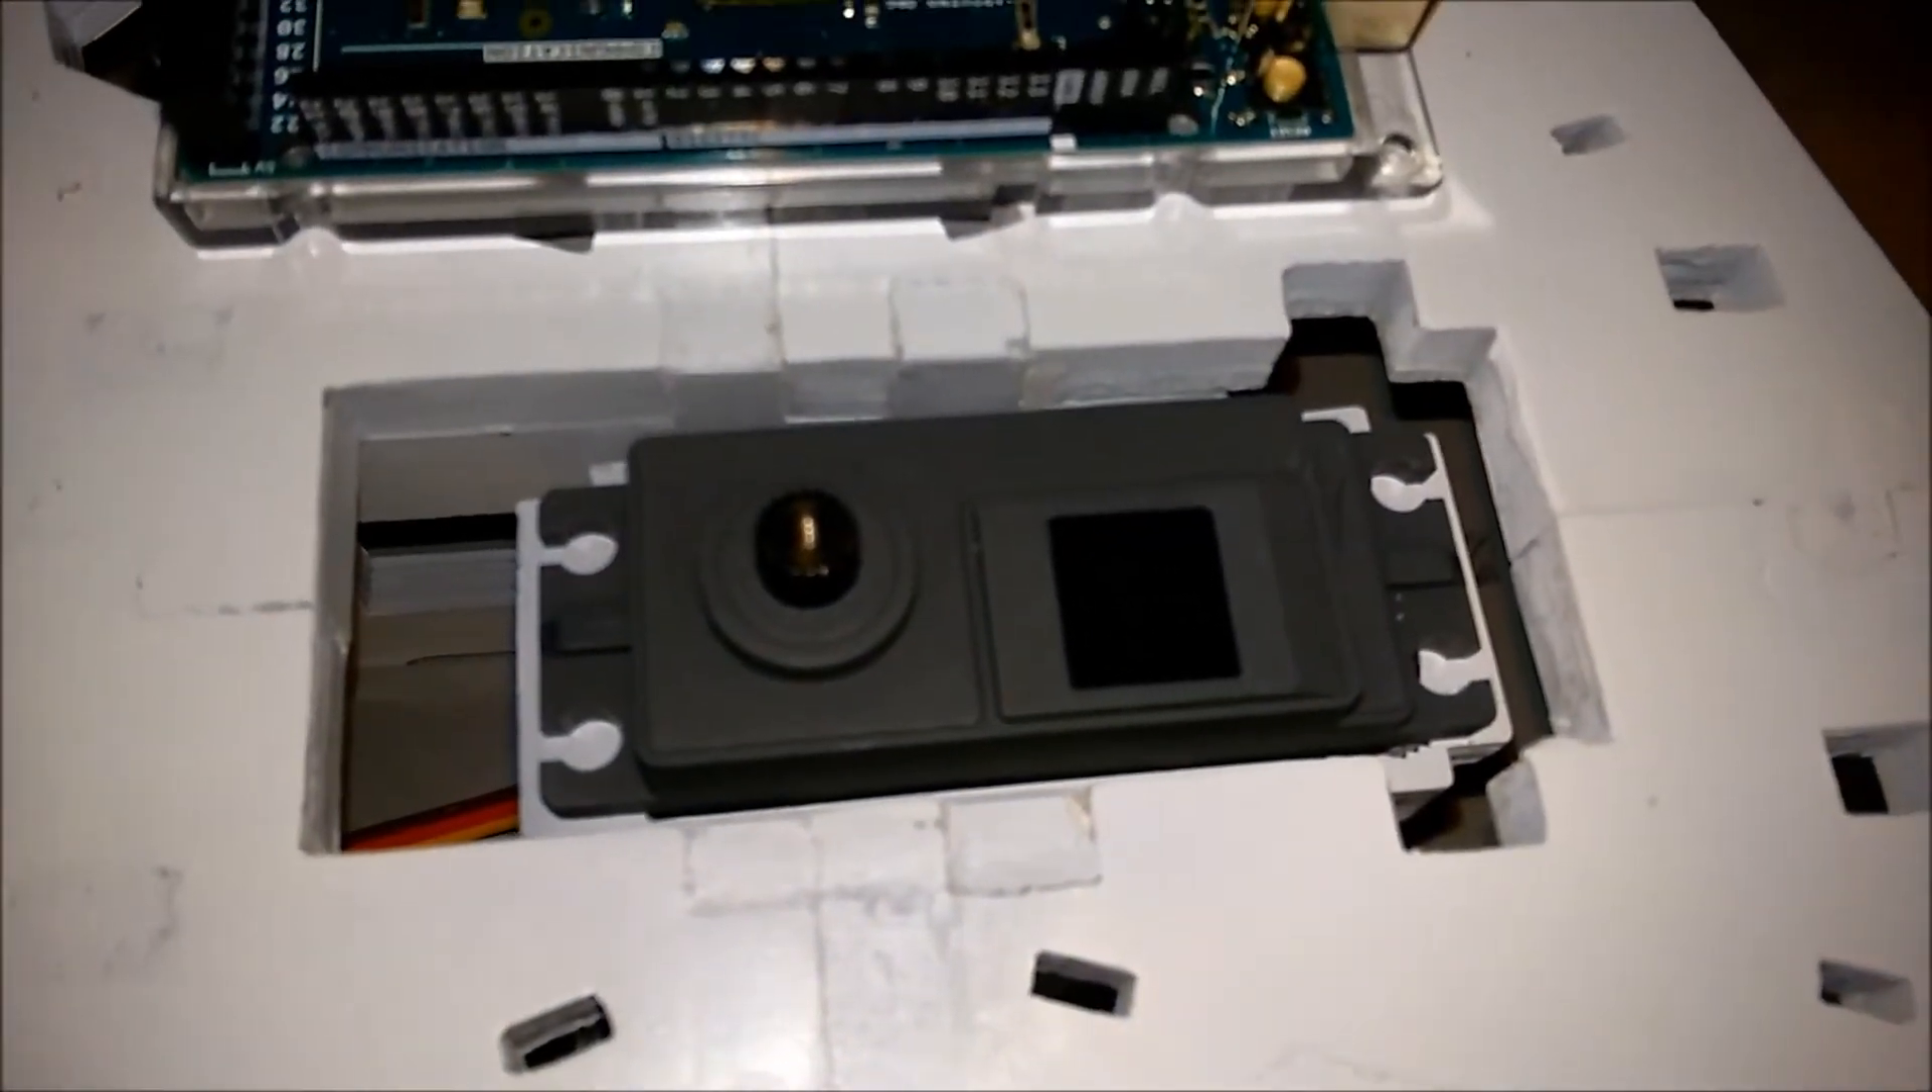Okay I finally got the servo to fit.